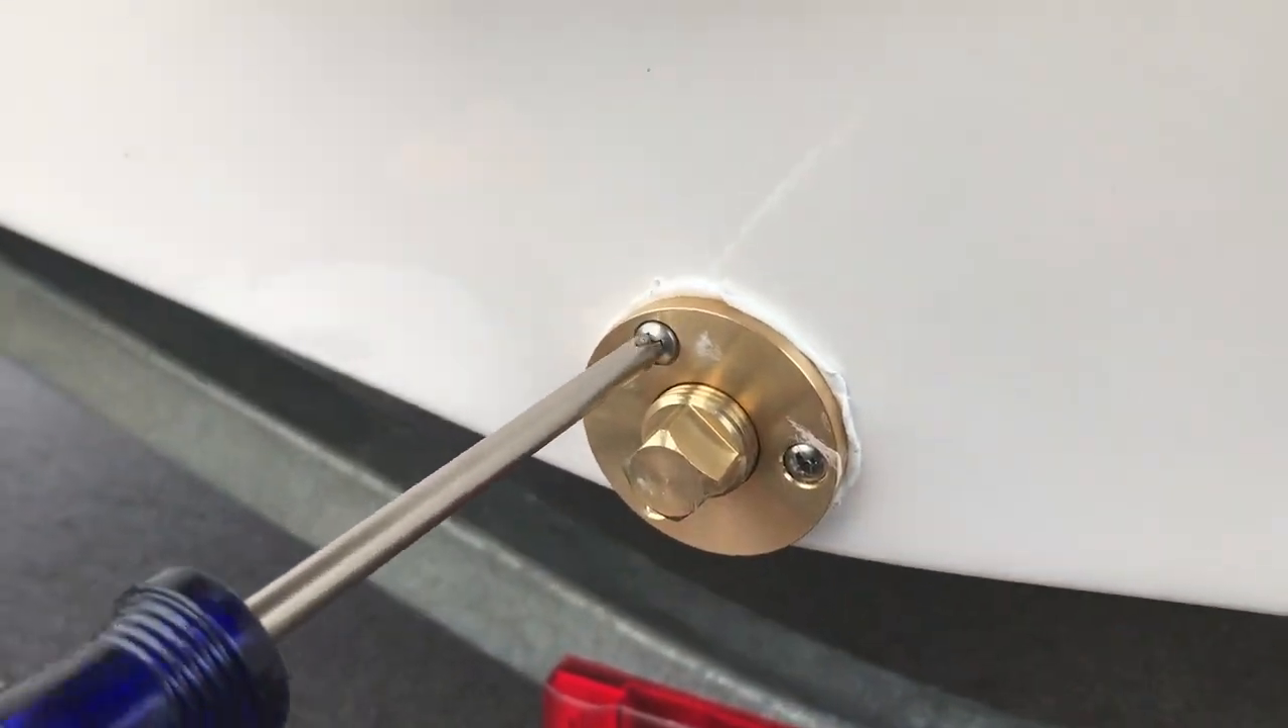So I got the first screw in. I got the other one going.